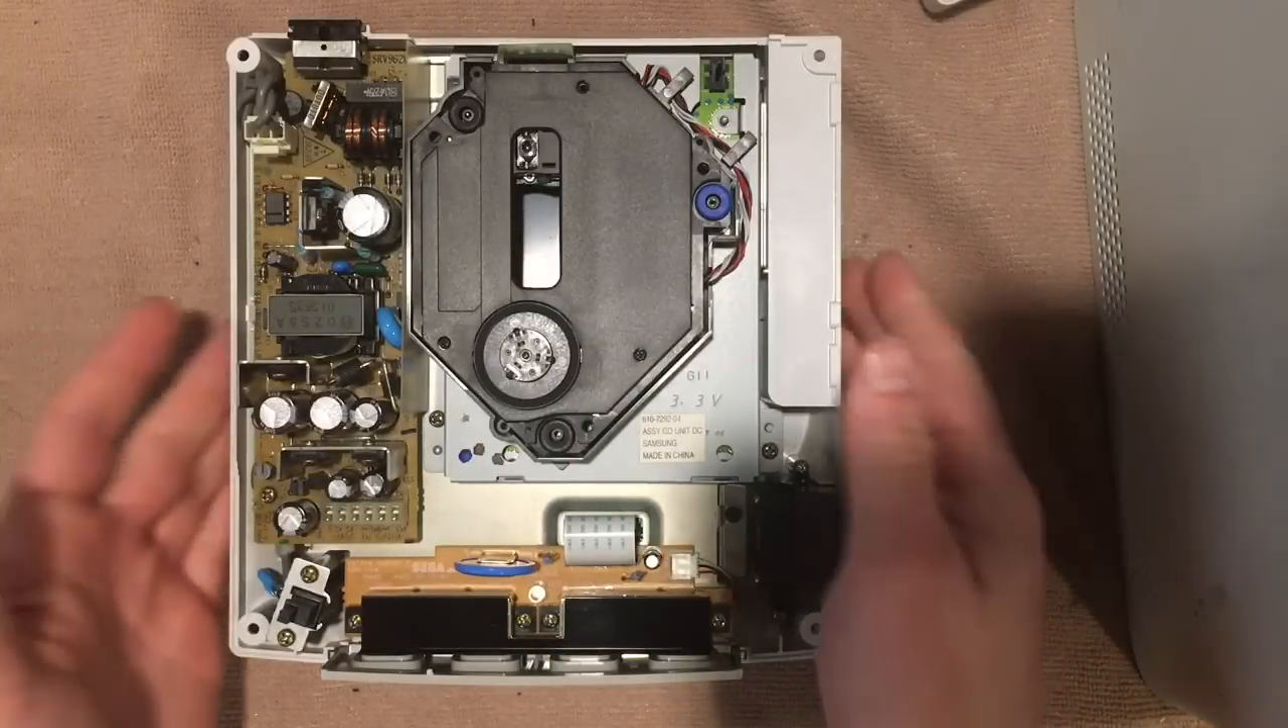So the lid is off here and this is what we've got.